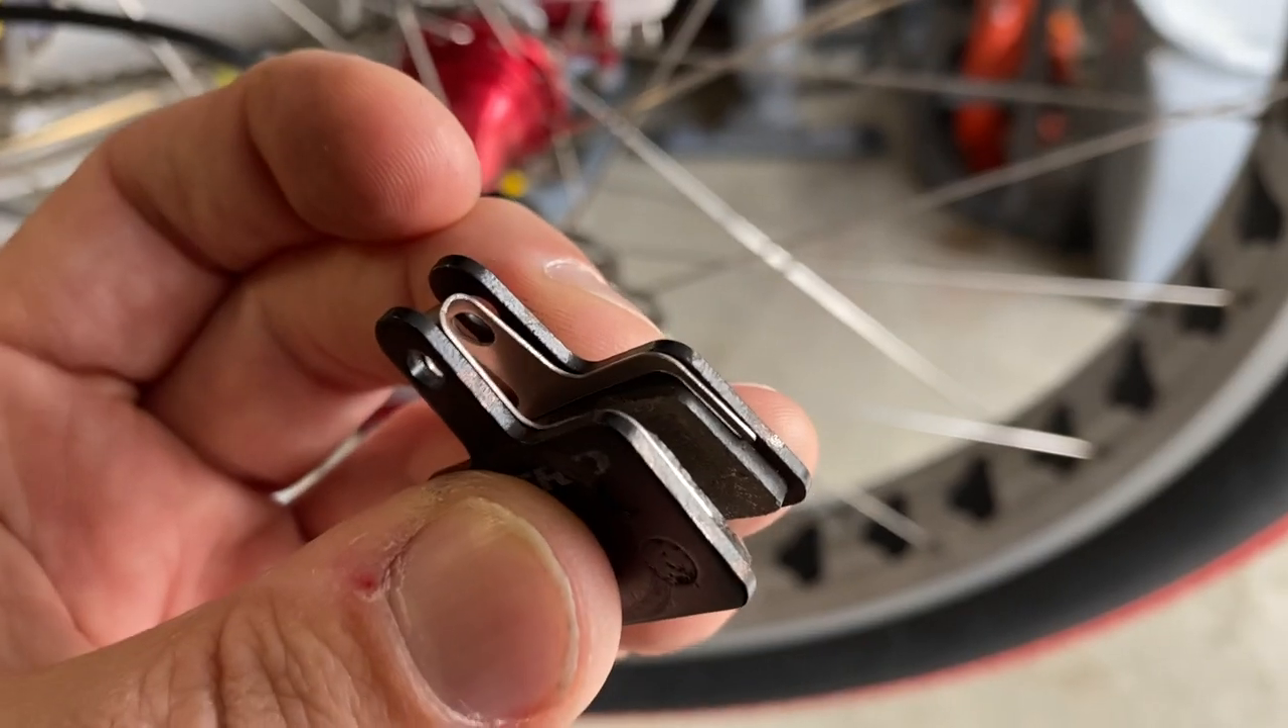Once the brake pads are removed from the caliper, here's what they look like.